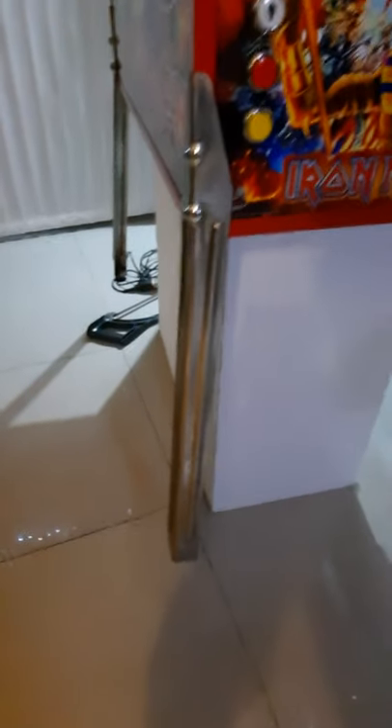Today I've just put these legs on, drilled my finger in the process.